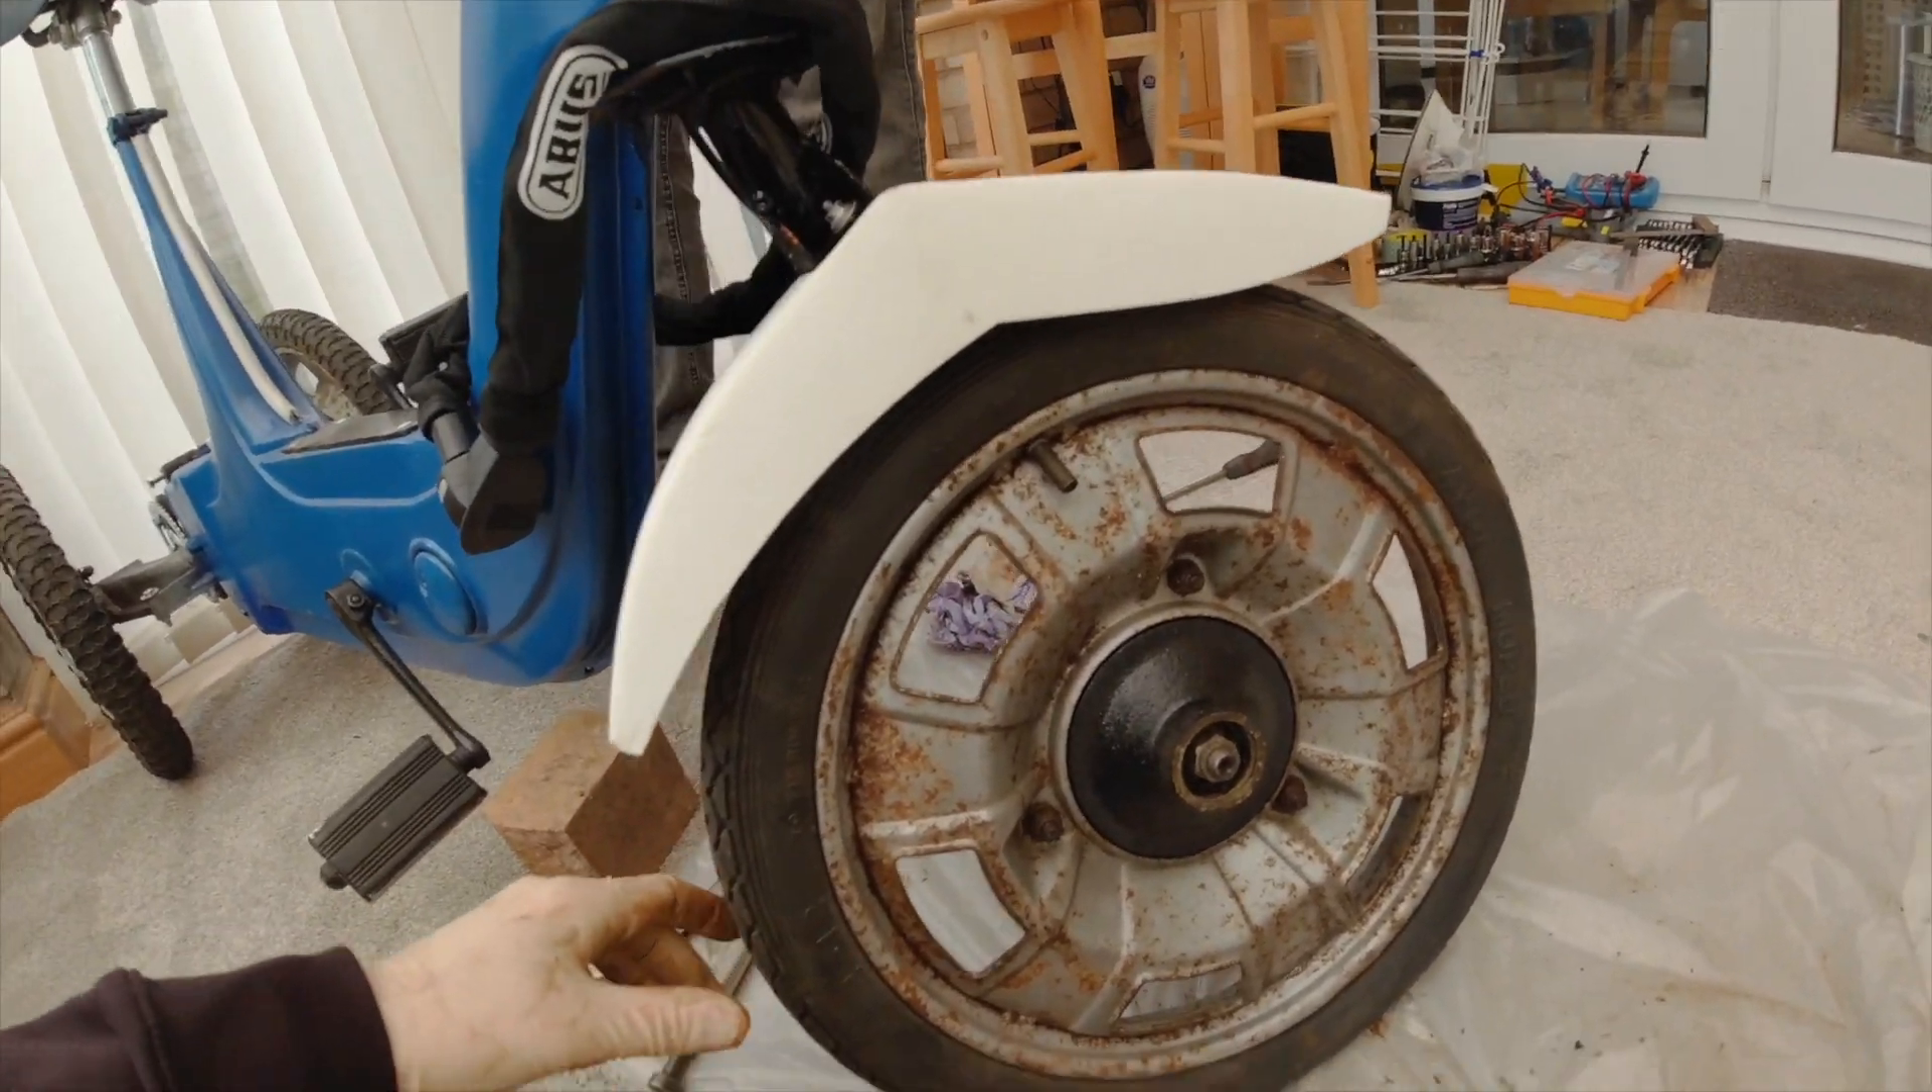Right now we've got the uh wheel back on.